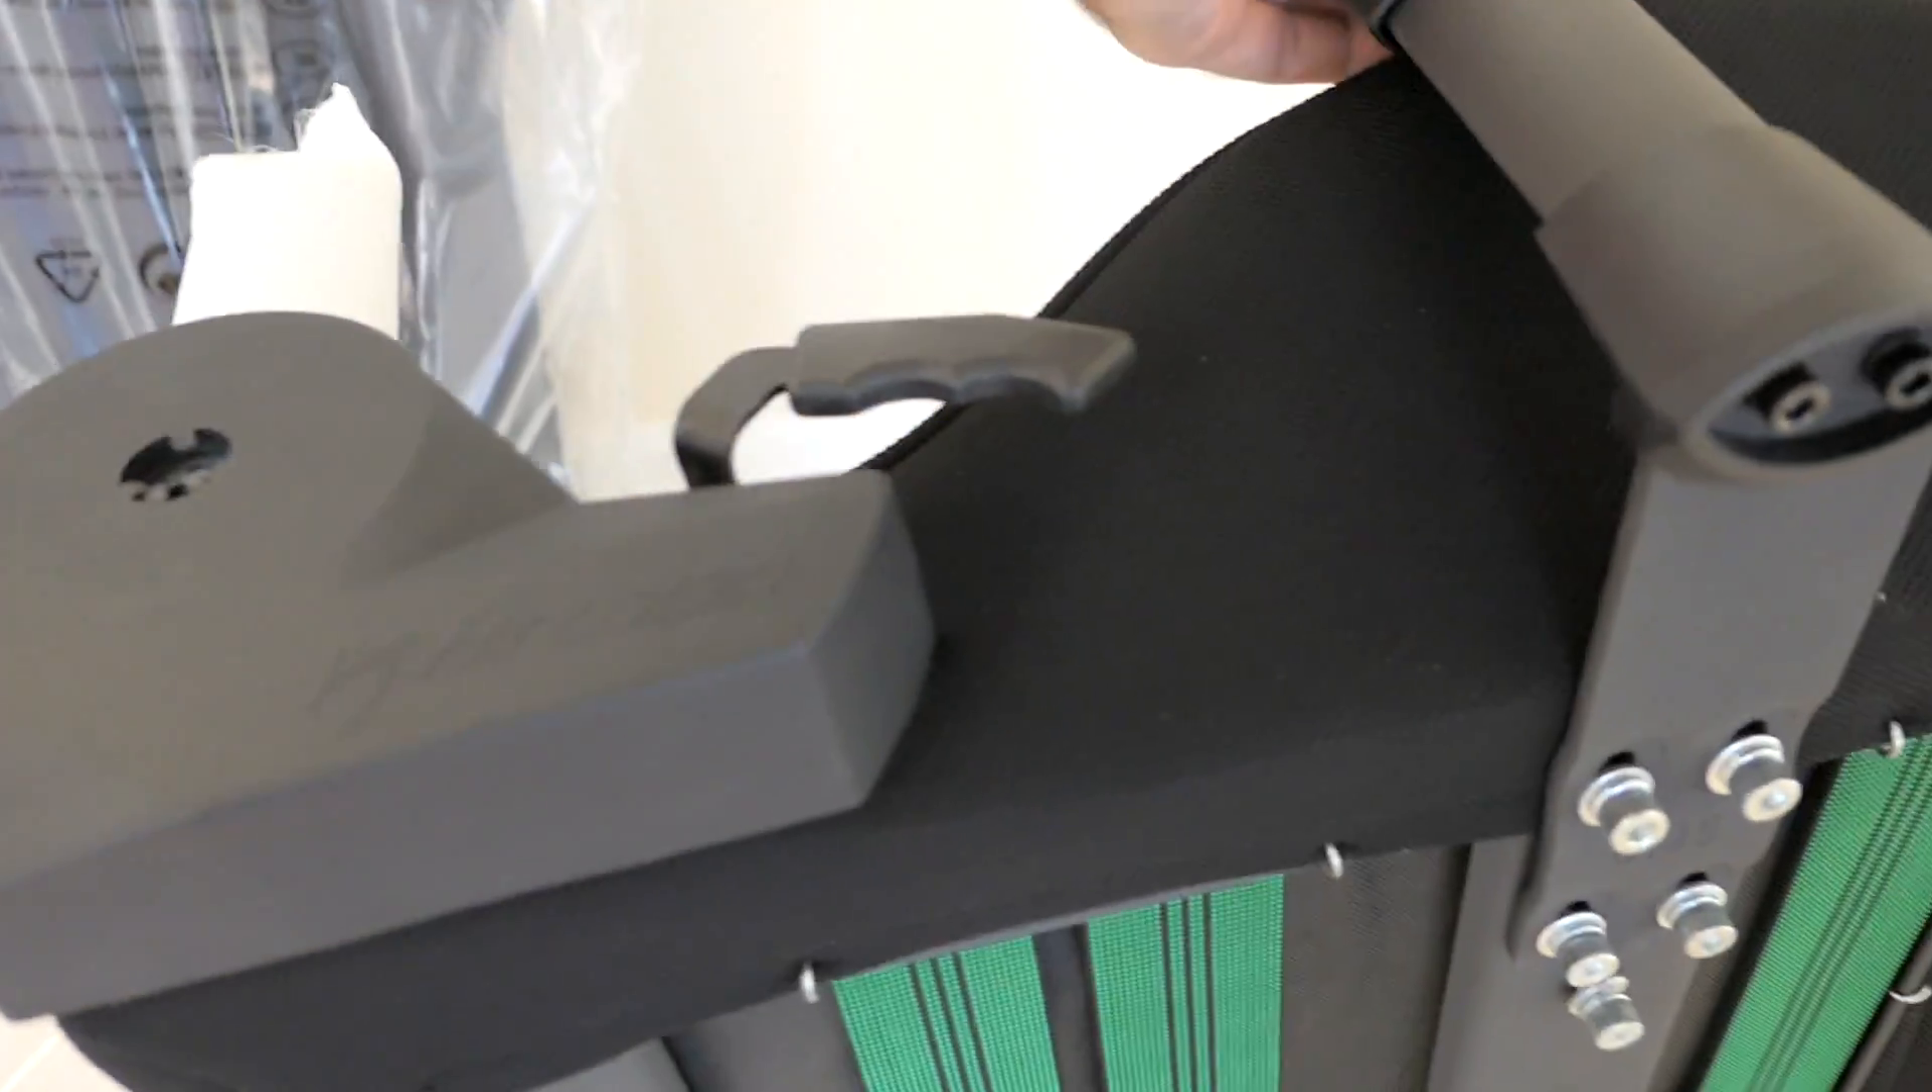Feels very heavy duty and also all our bolts are pre-mounted right here and these green things are actually like rubber bands and i guess they're to support the weight.